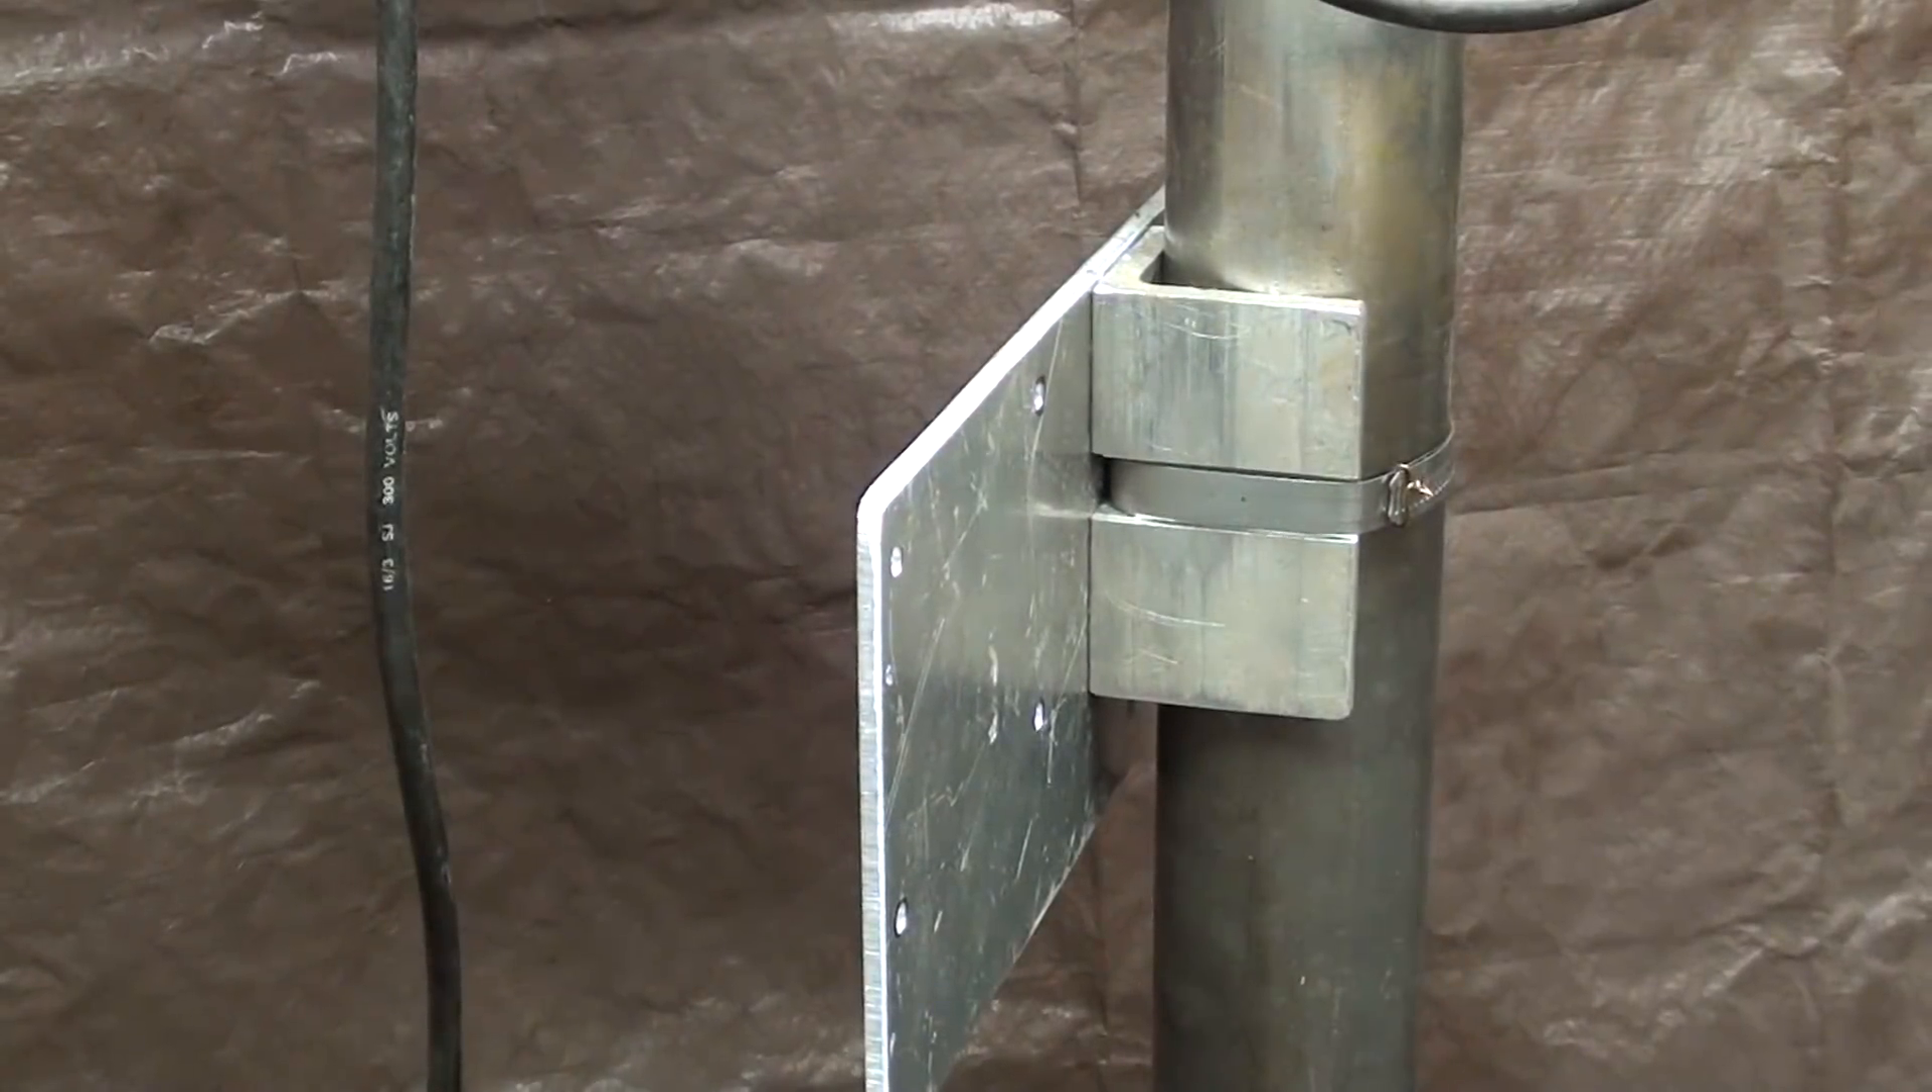And you can see that I've already installed the aluminum bracket here for the KB drive.